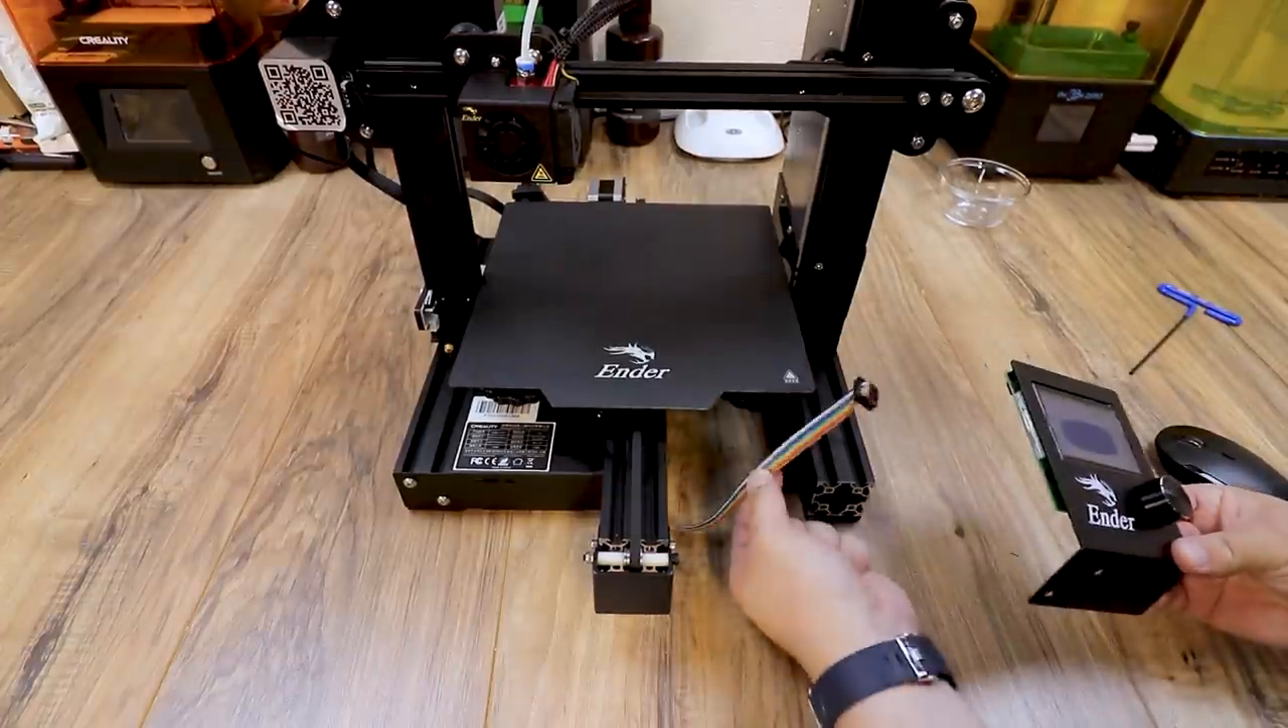So I got the LCD removed and the cable removed here.